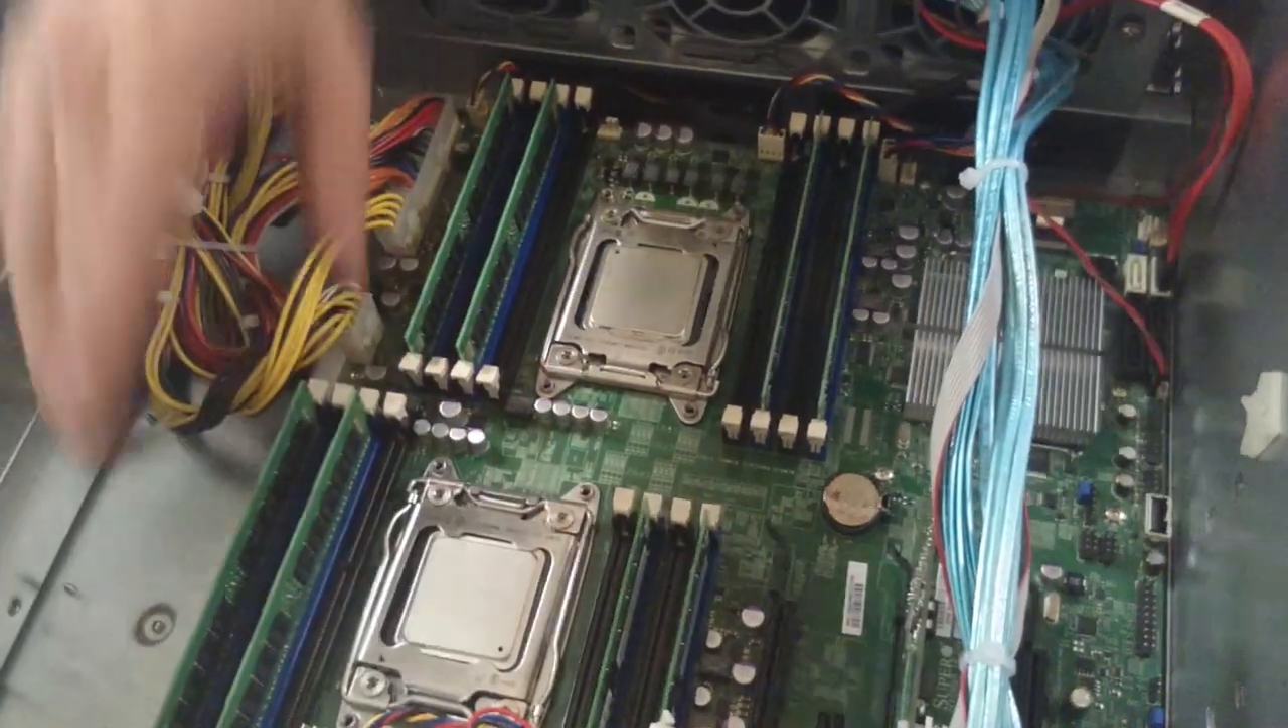These two CPUs are now completely locked.